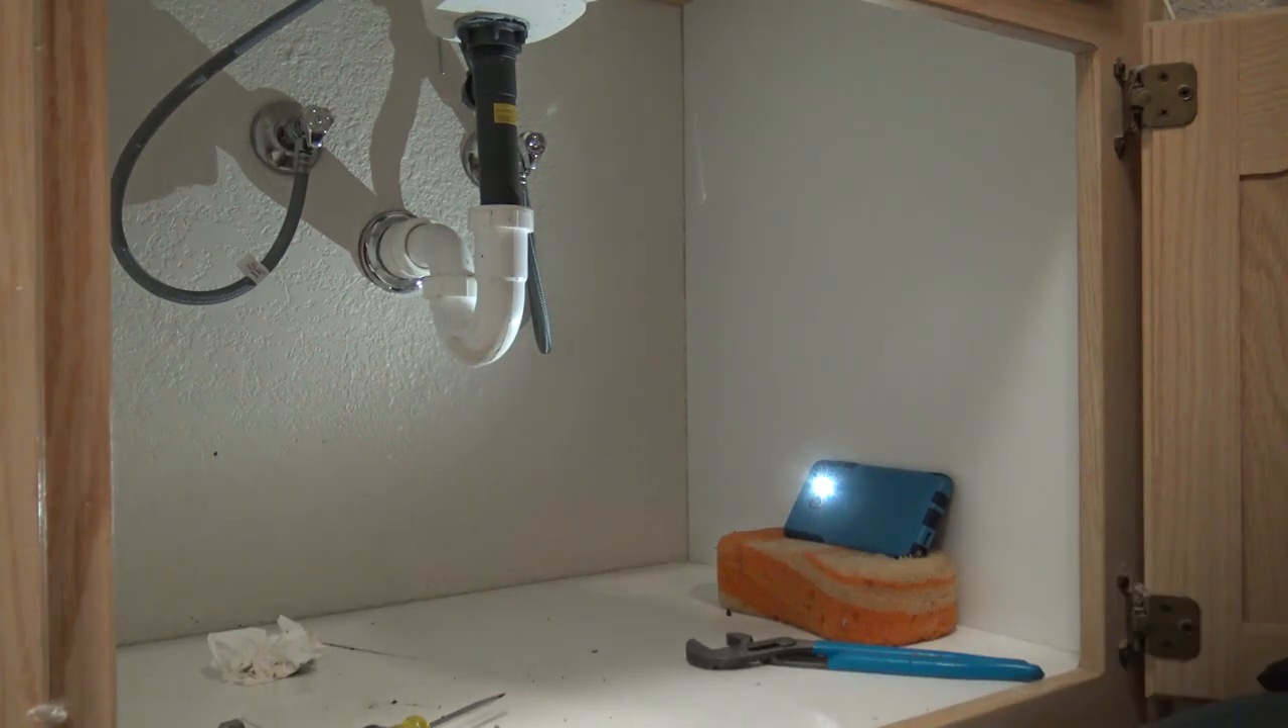The drain is connected.